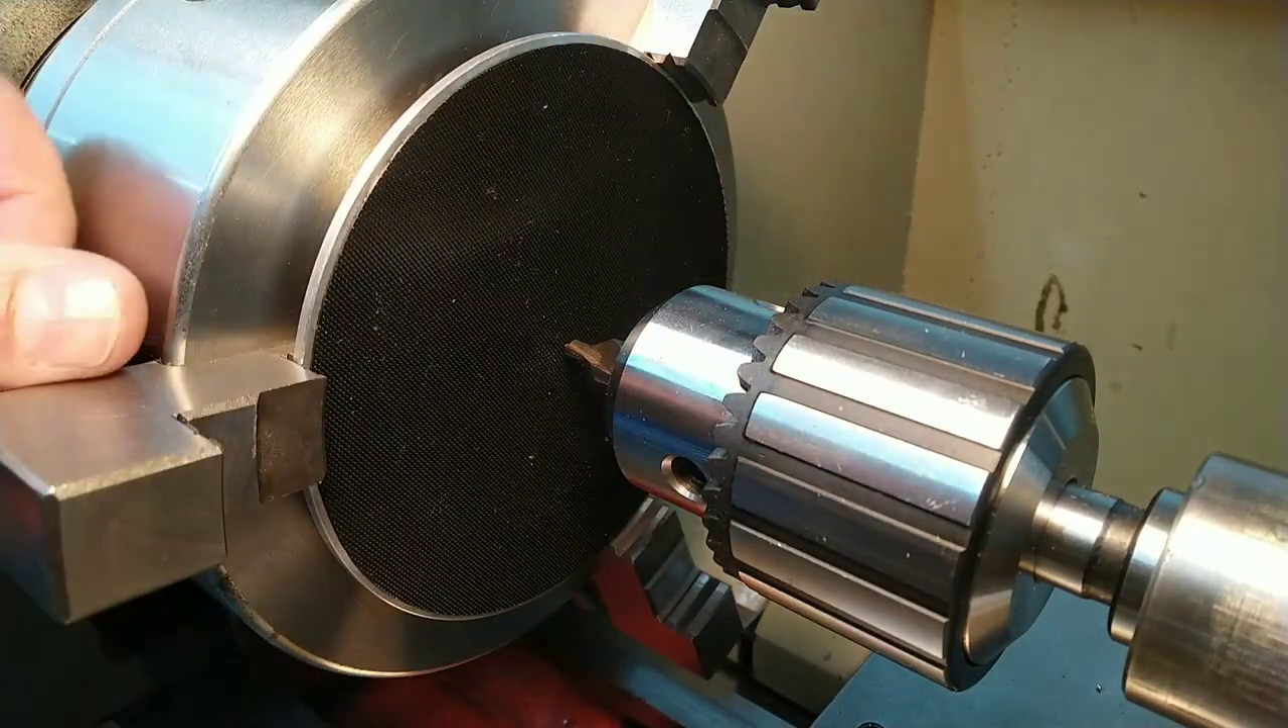Right, so we've got the rotating disc off the motor in the, uh, in the chuck now. And, uh, I've got the external jaws on.